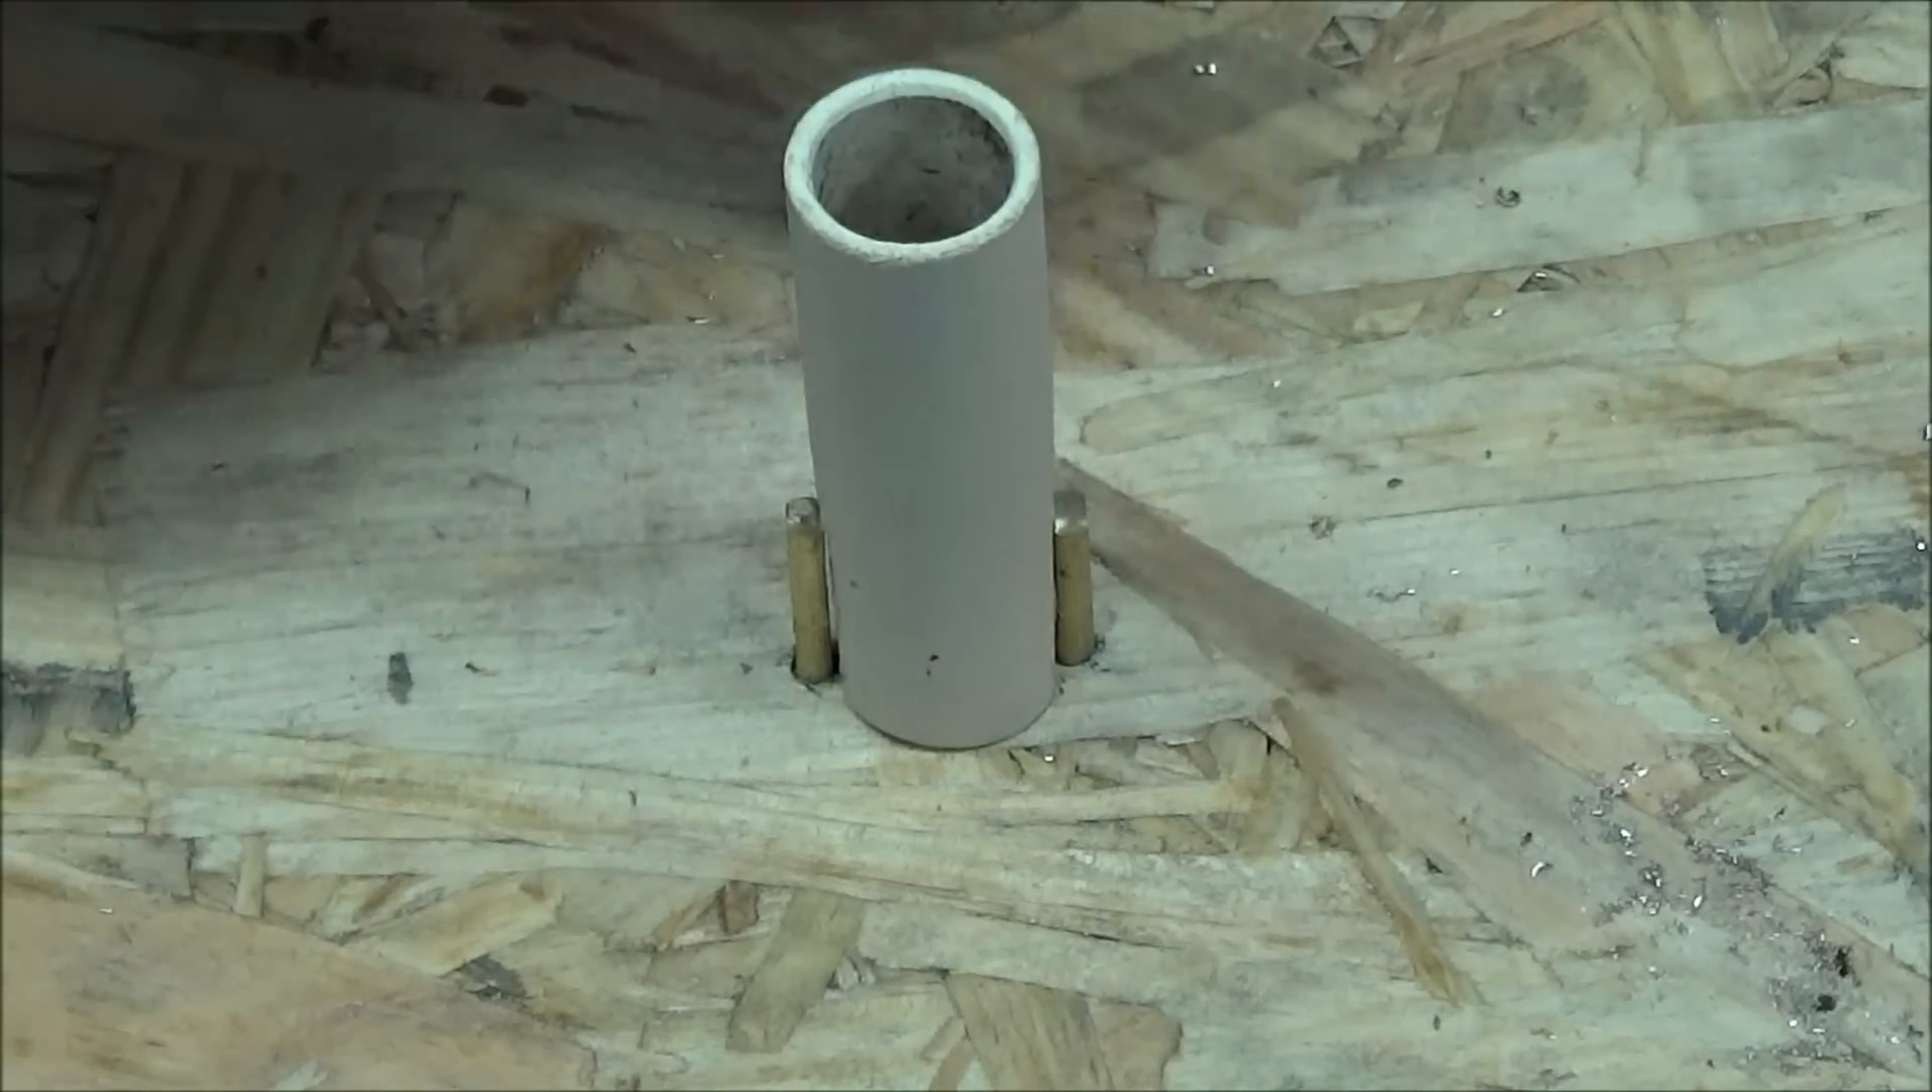As you can see this now gives me a good fit between the two pins and the half inch pipe.